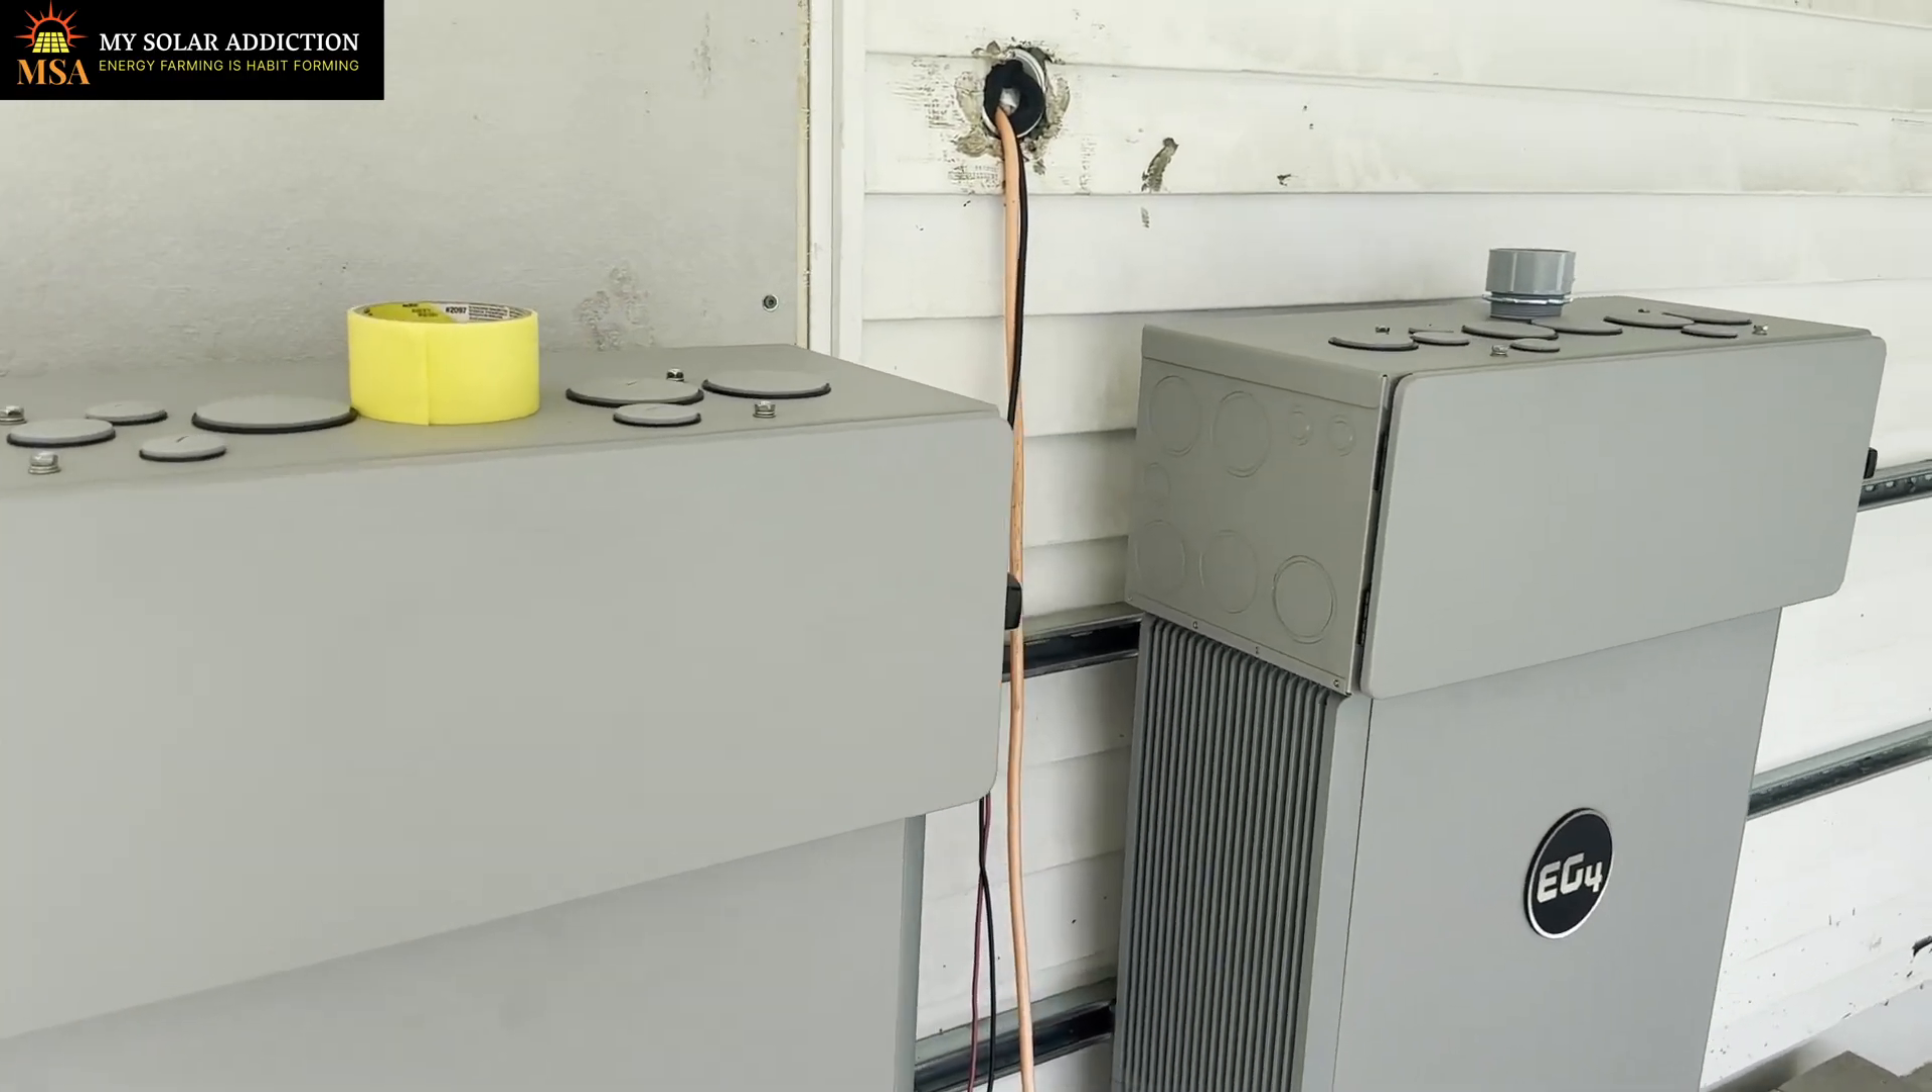Now I got to seal in around here because the wasp will be trying to get in through there.